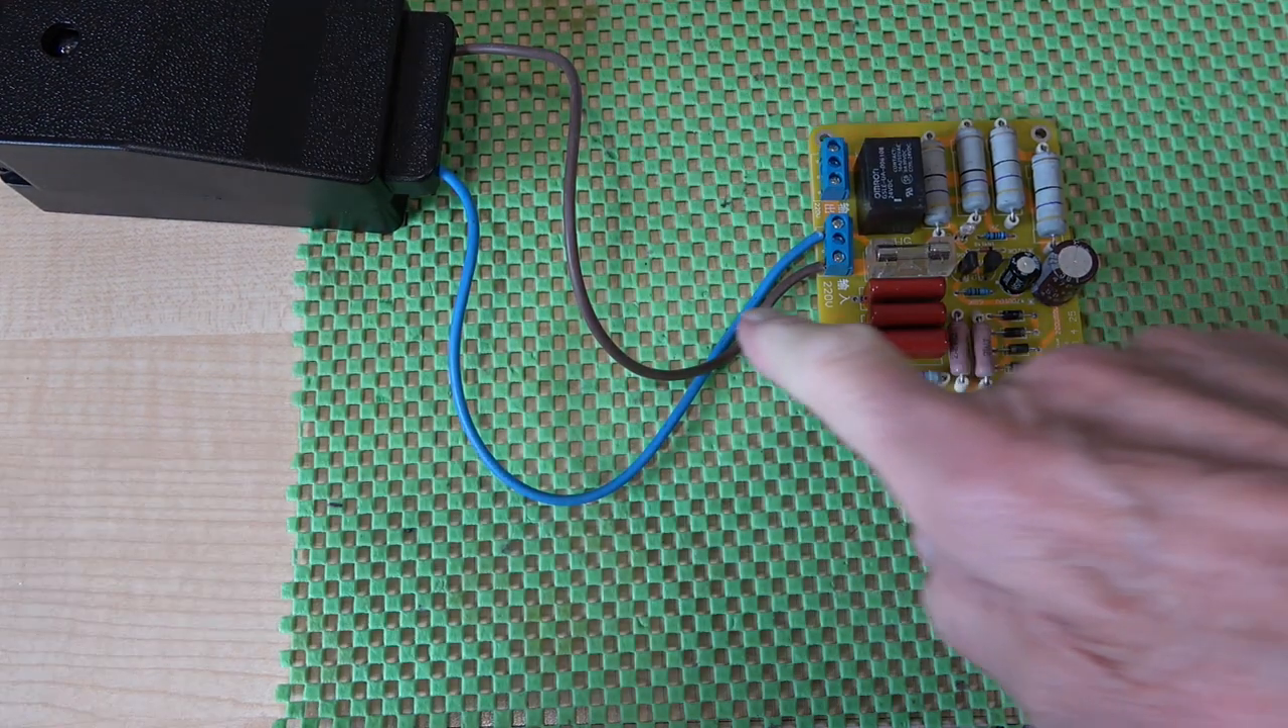I haven't got anything connected to the output at this stage but keep an eye on the LED which I'm about to apply power for the first time so all right power's on.